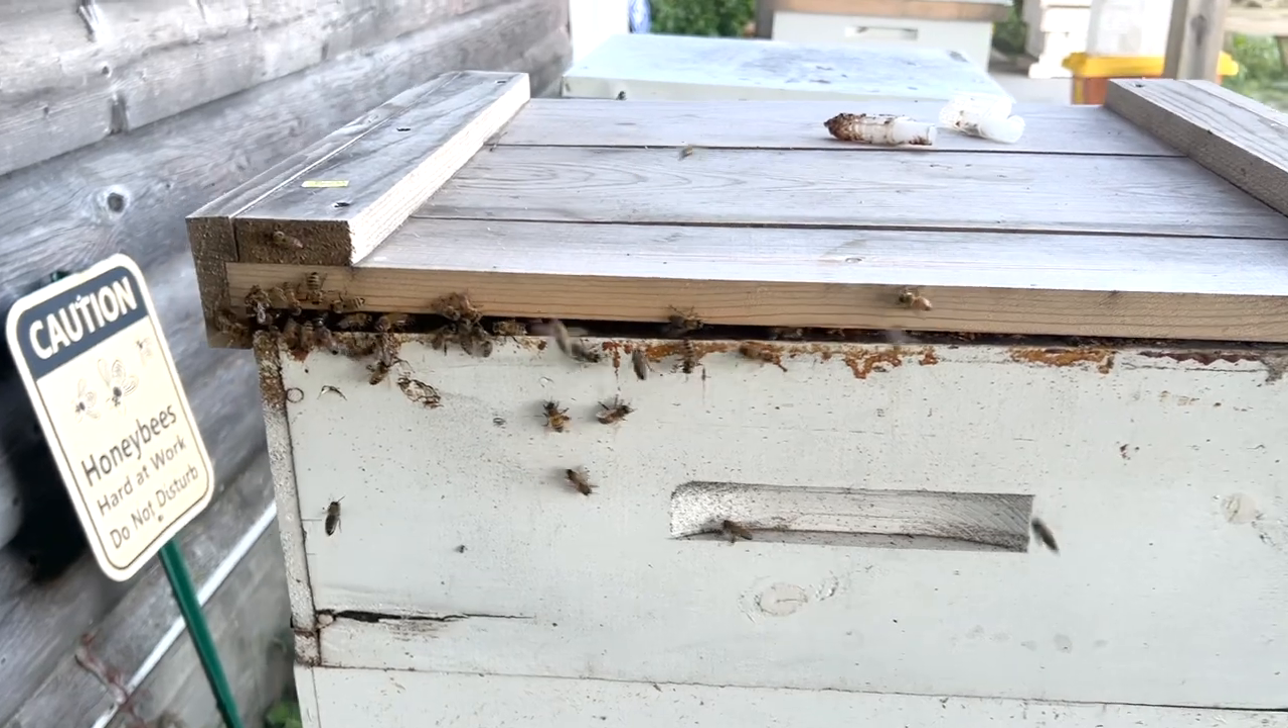As you can see here, this migratory lid wasn't pushed down all the way and the bees are starting to rob.